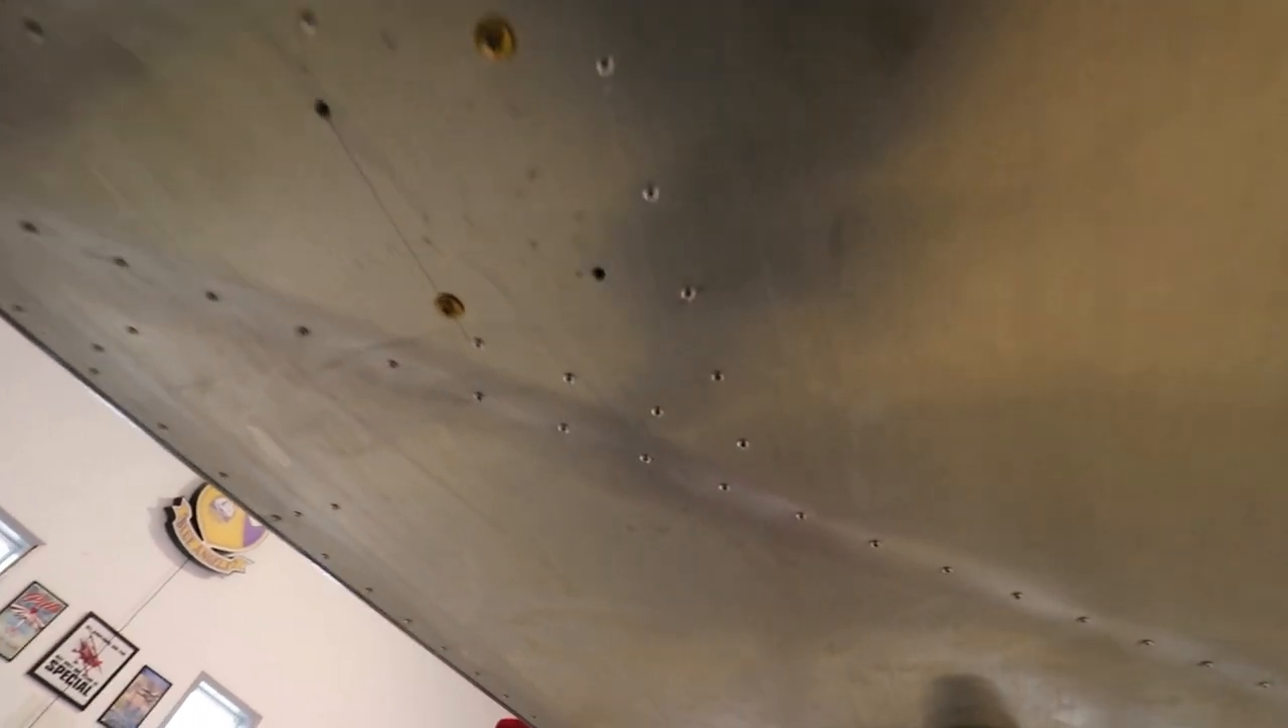But on the bottom of the plane, you can see the rivets where I riveted in that stiffener.